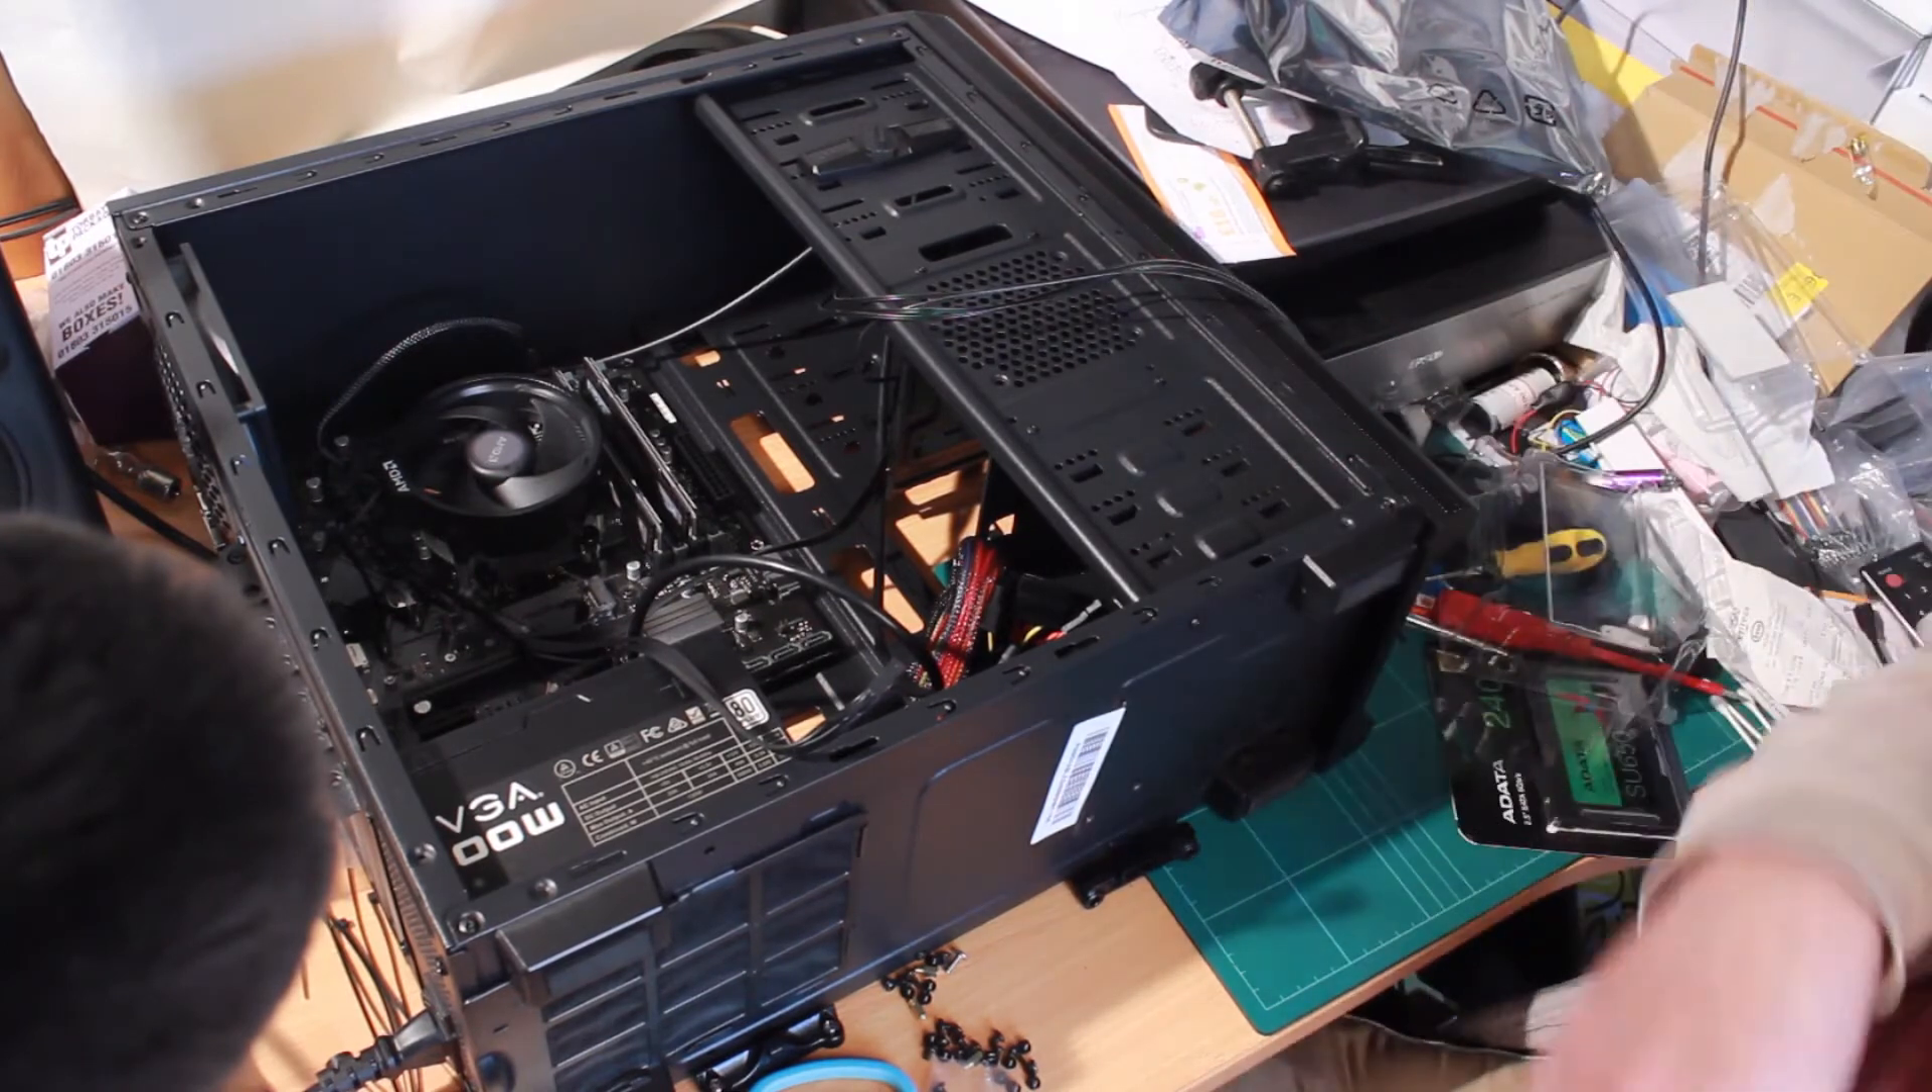We then had an hour fighting to put the cooling fan on, which you can see is on there now.